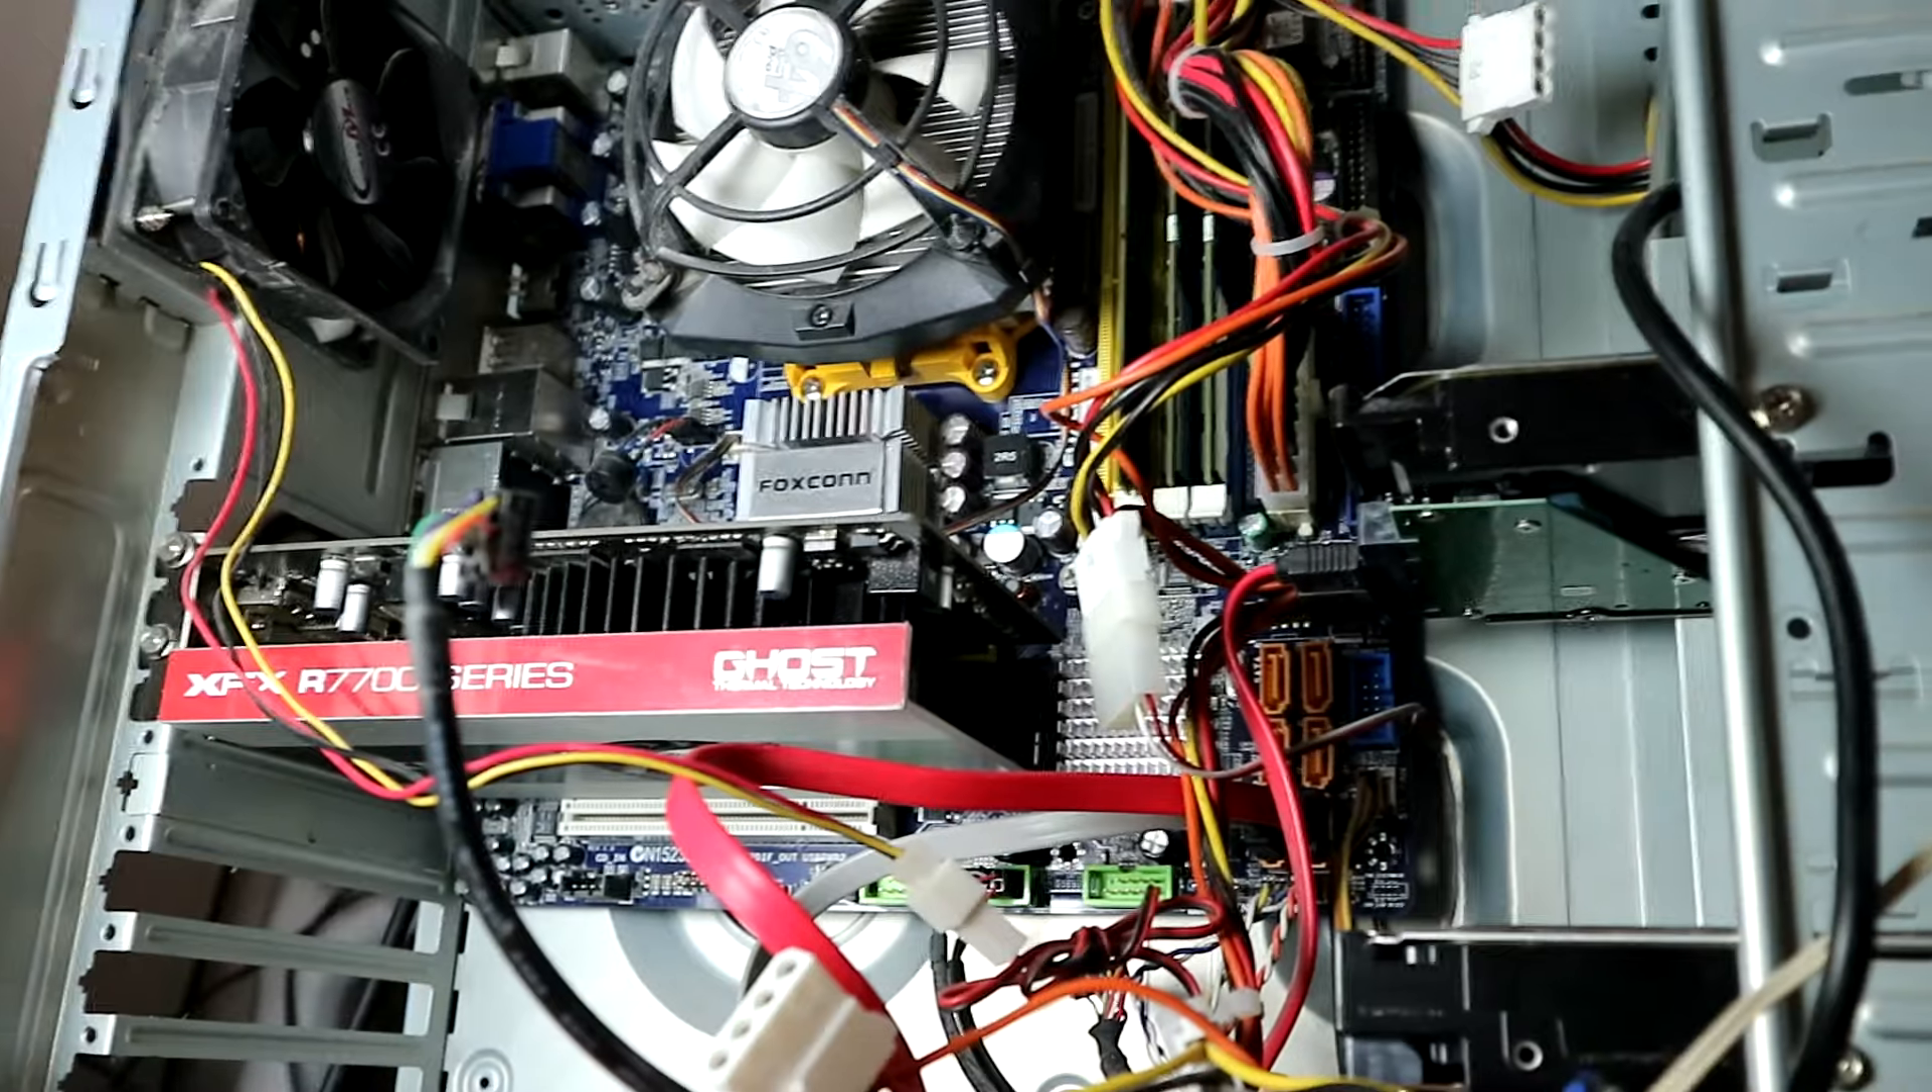The graphics card is still in, the cables are loose.